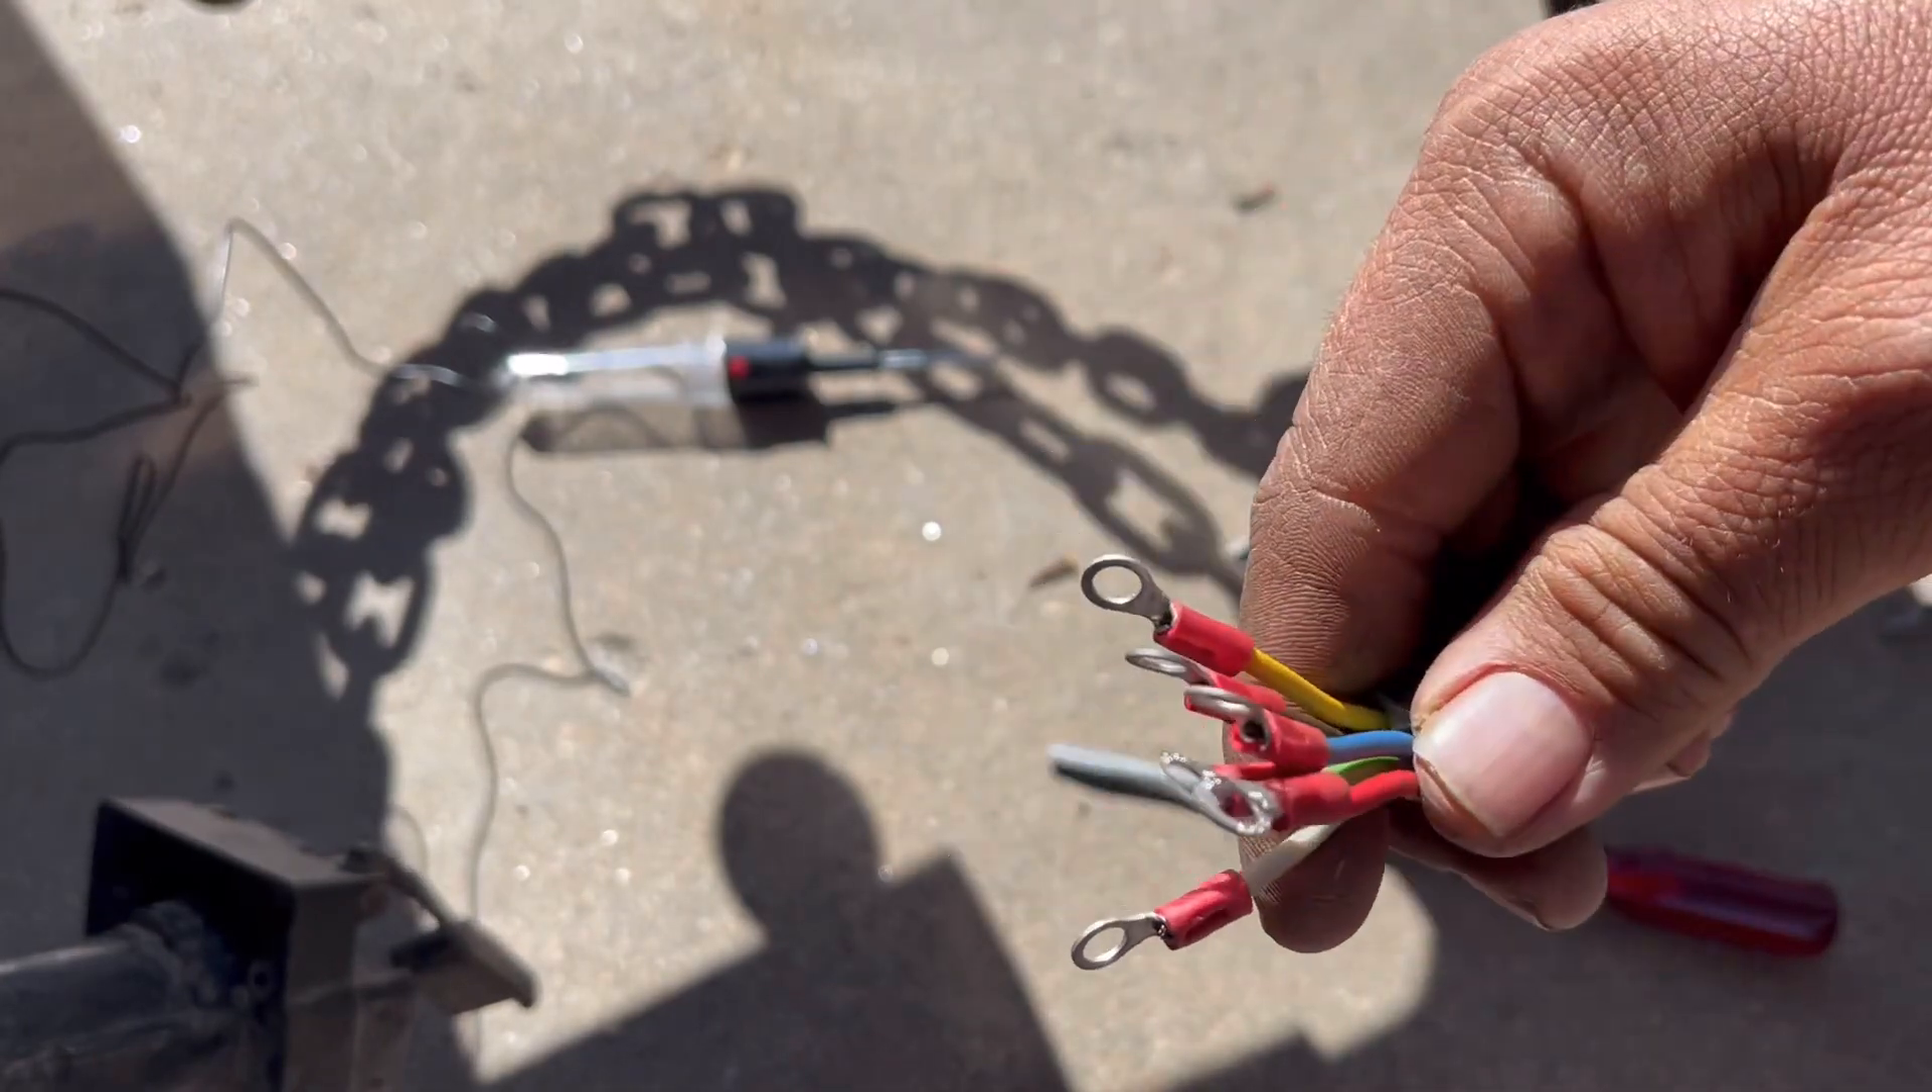Bueno amigo yo les puse todas las terminales aquí ya están bien instaladas.